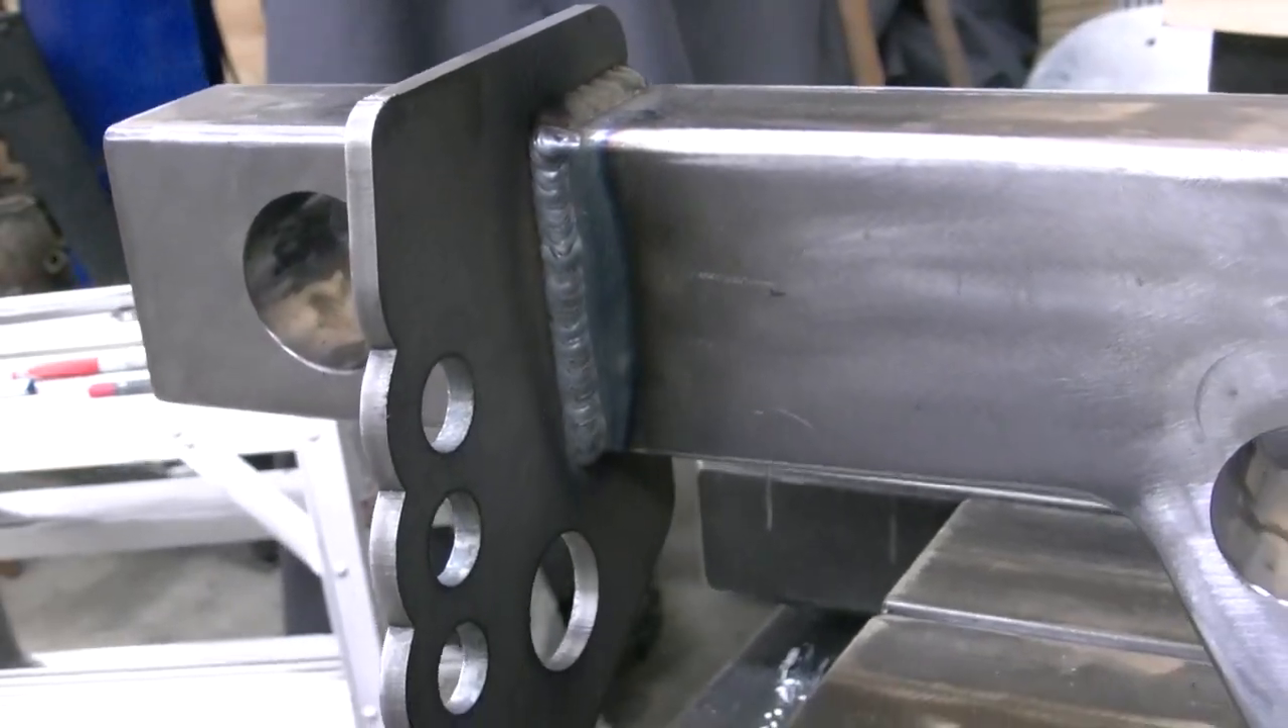We have got the outer brackets welded on for the ladder bars.